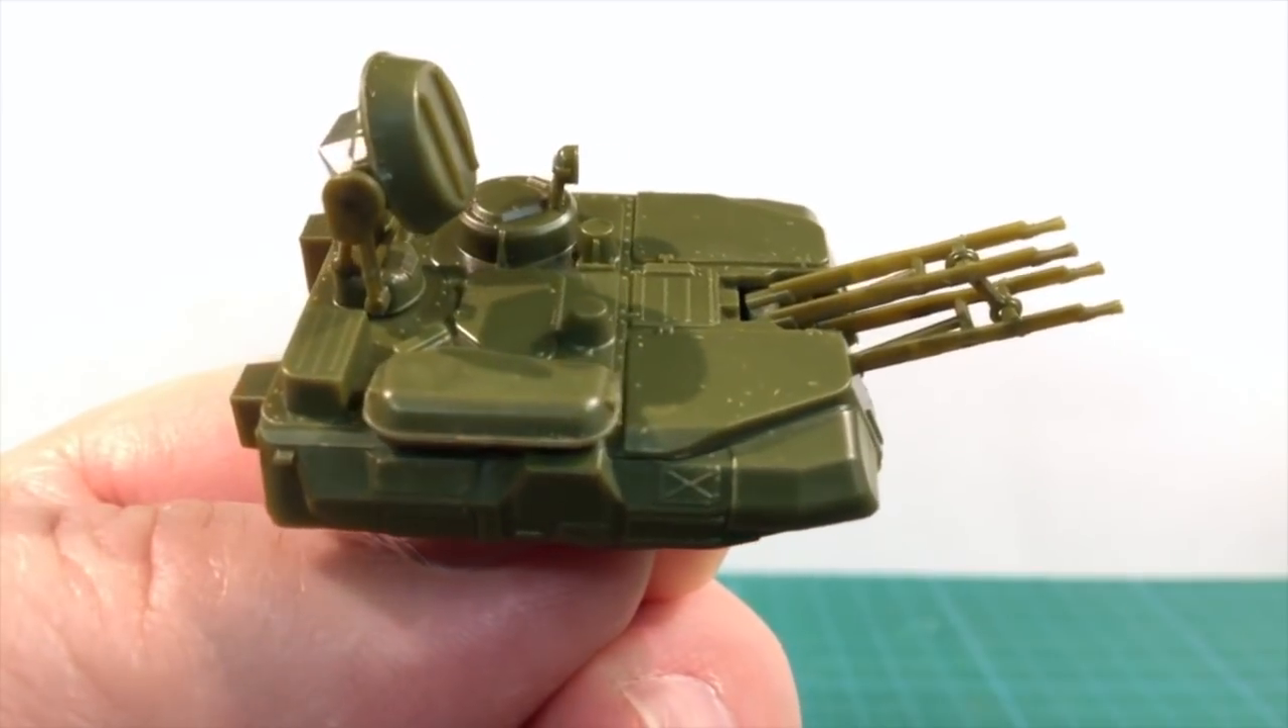Here is the completed turret with the radar, commander's searchlight and other details added.